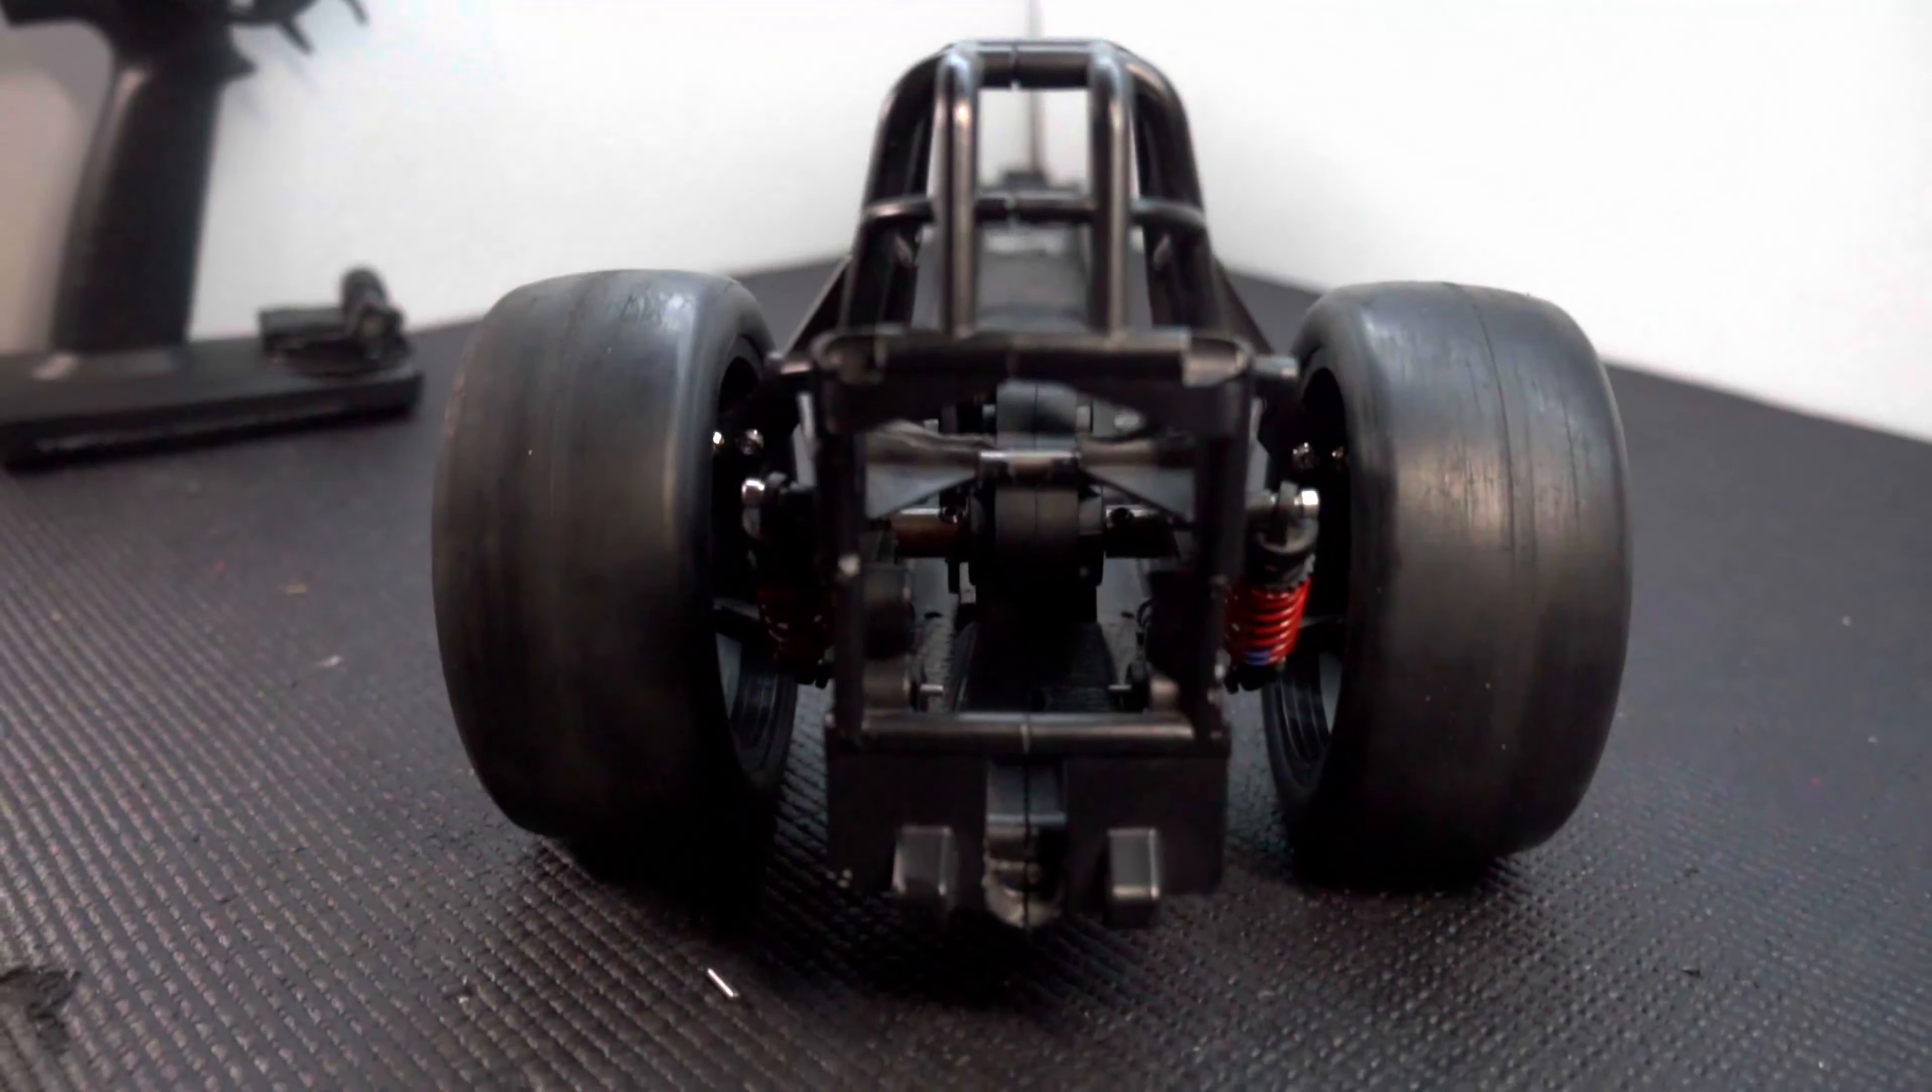It'll still need some body panels and a wheelie bar but I think the rear end is just about done.